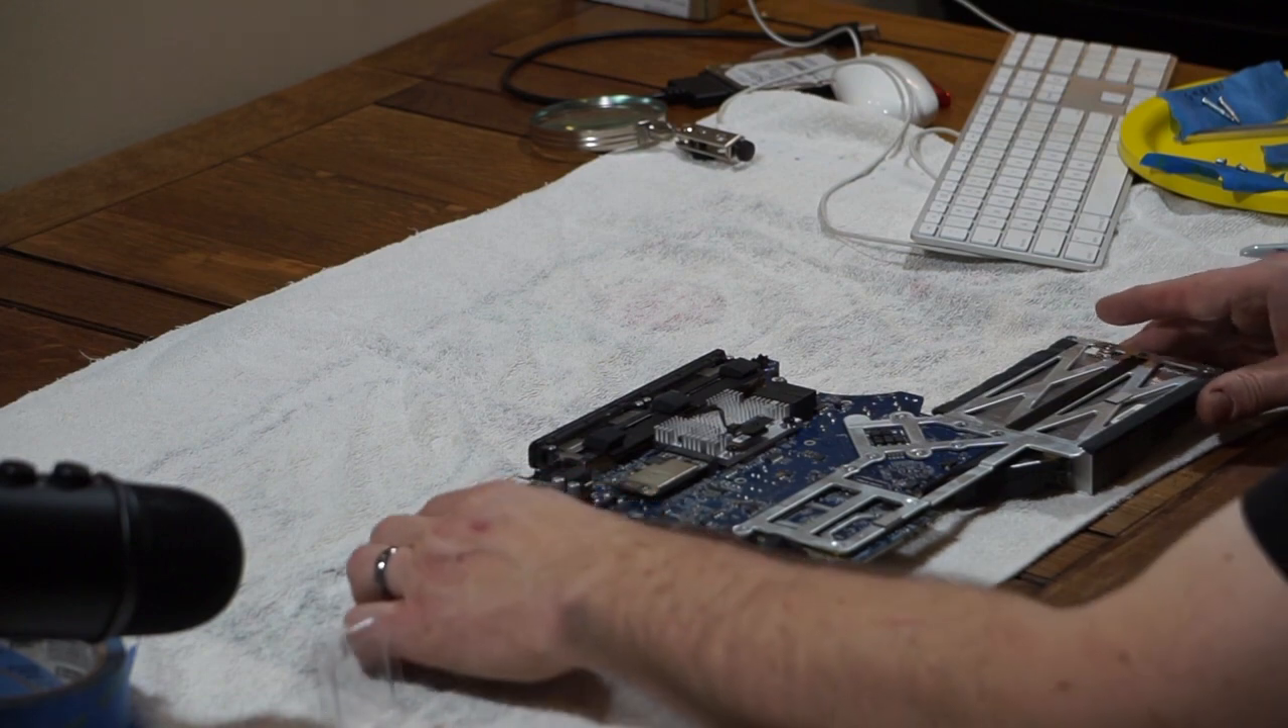After going through the many, many steps of taking screws out and re-routing cables or disconnecting connectors, I finally have the motherboard of the computer out.